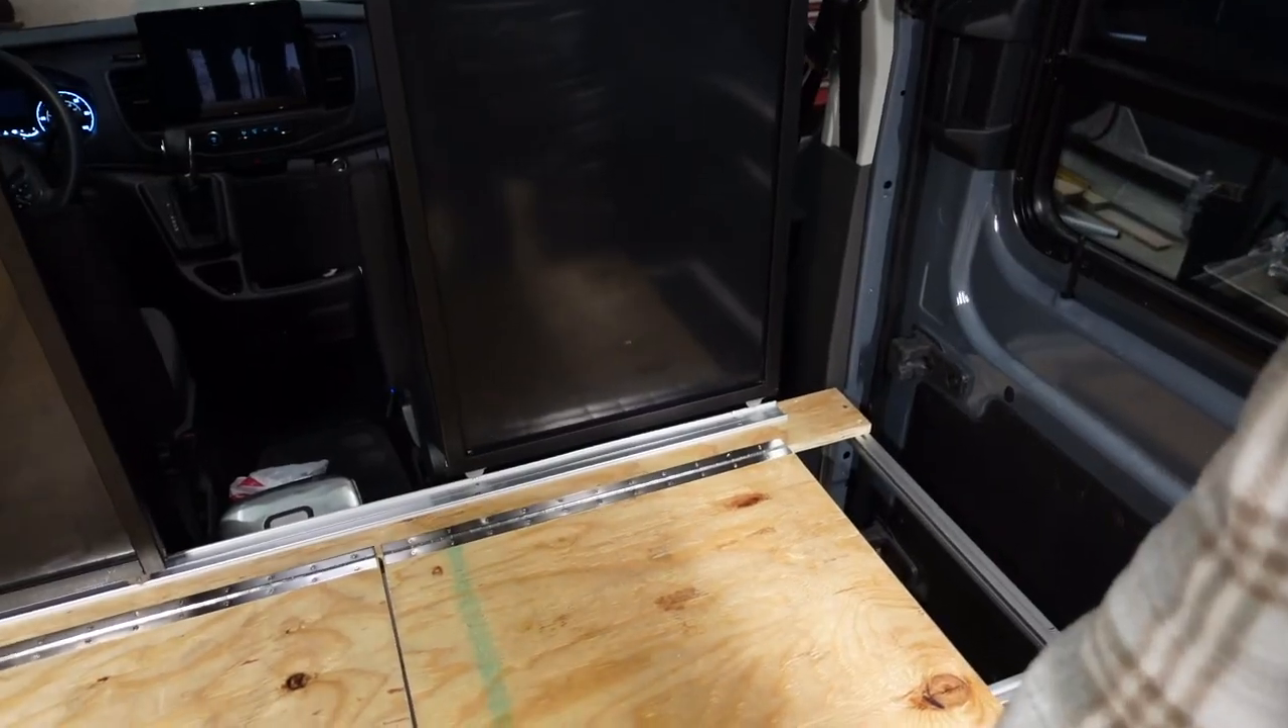I have the track now screwed down that's the bottom track and you can see the way that goes together and it screws then into the floor and the wheels on the bottom then allow it to roll across there.